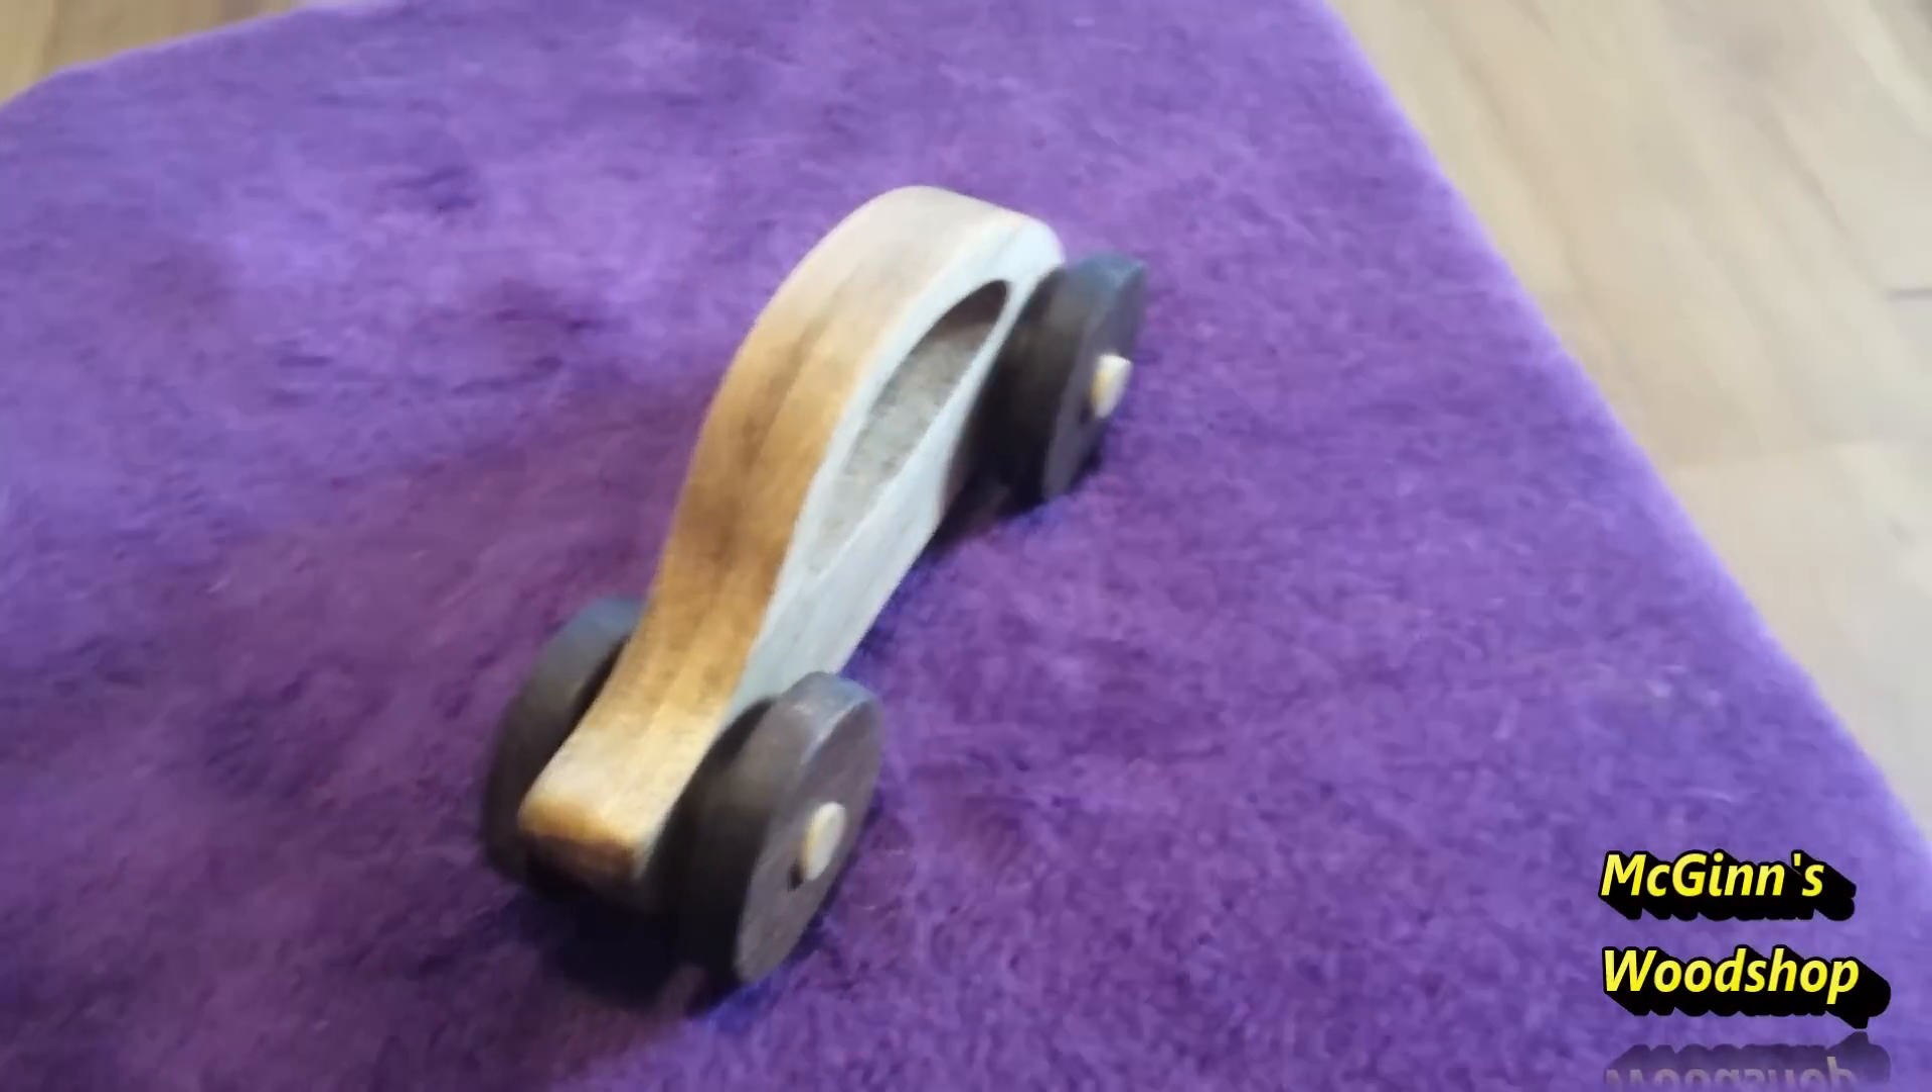So I just cut the ends of the excess dowel off and glued the other wheels on.